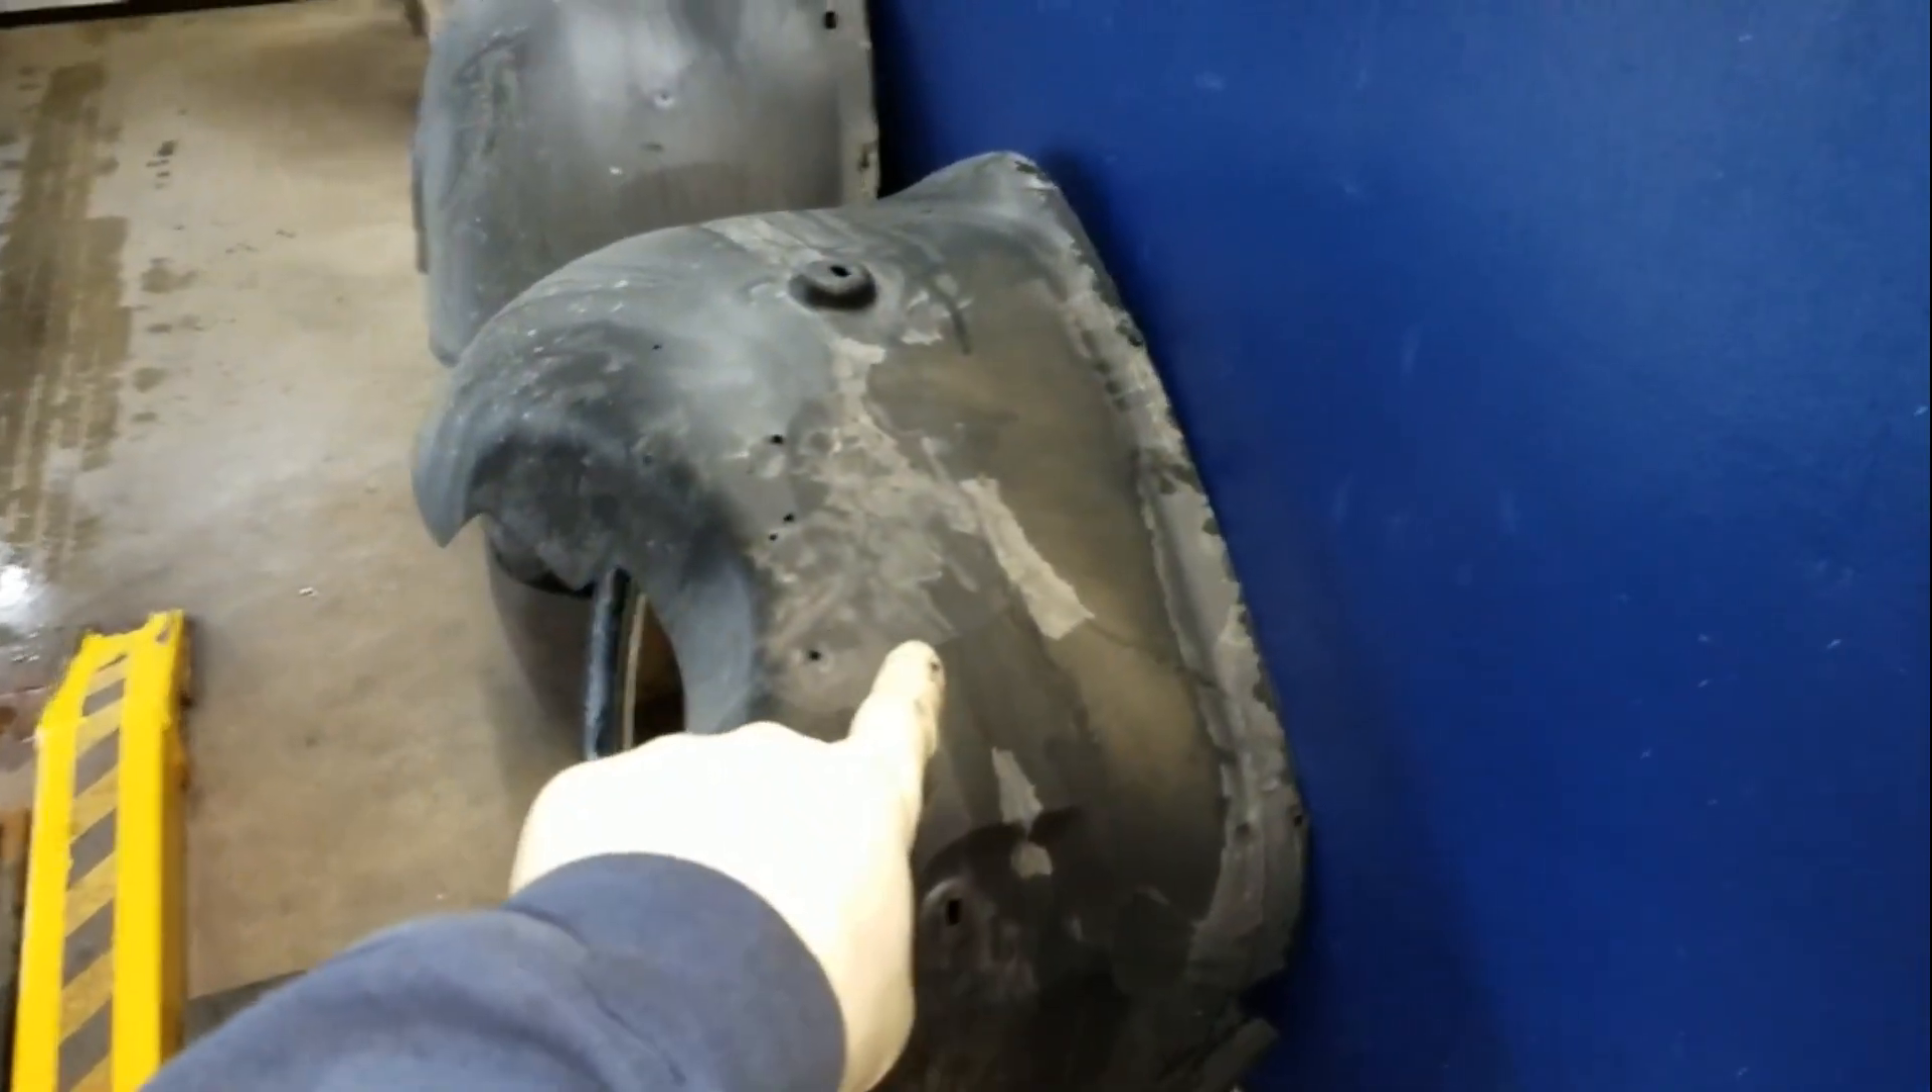But as you can see I already got the inner fenders out here.